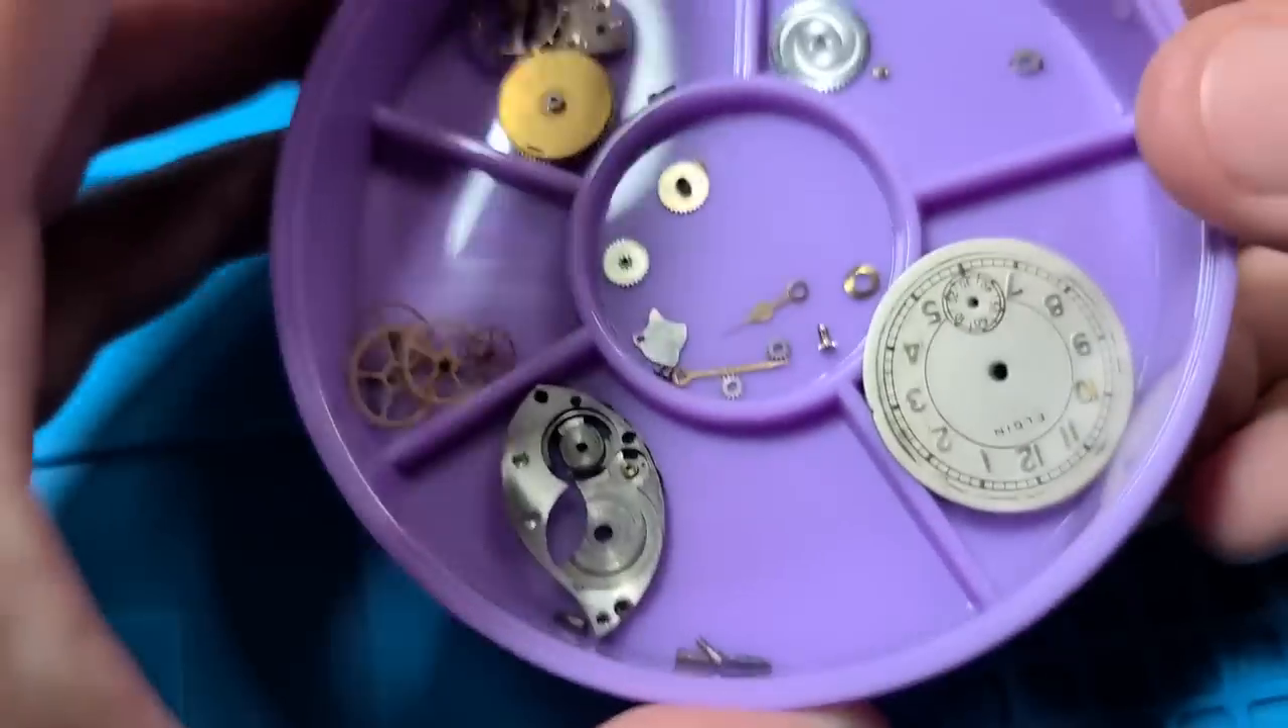And here is the watch completely disassembled.